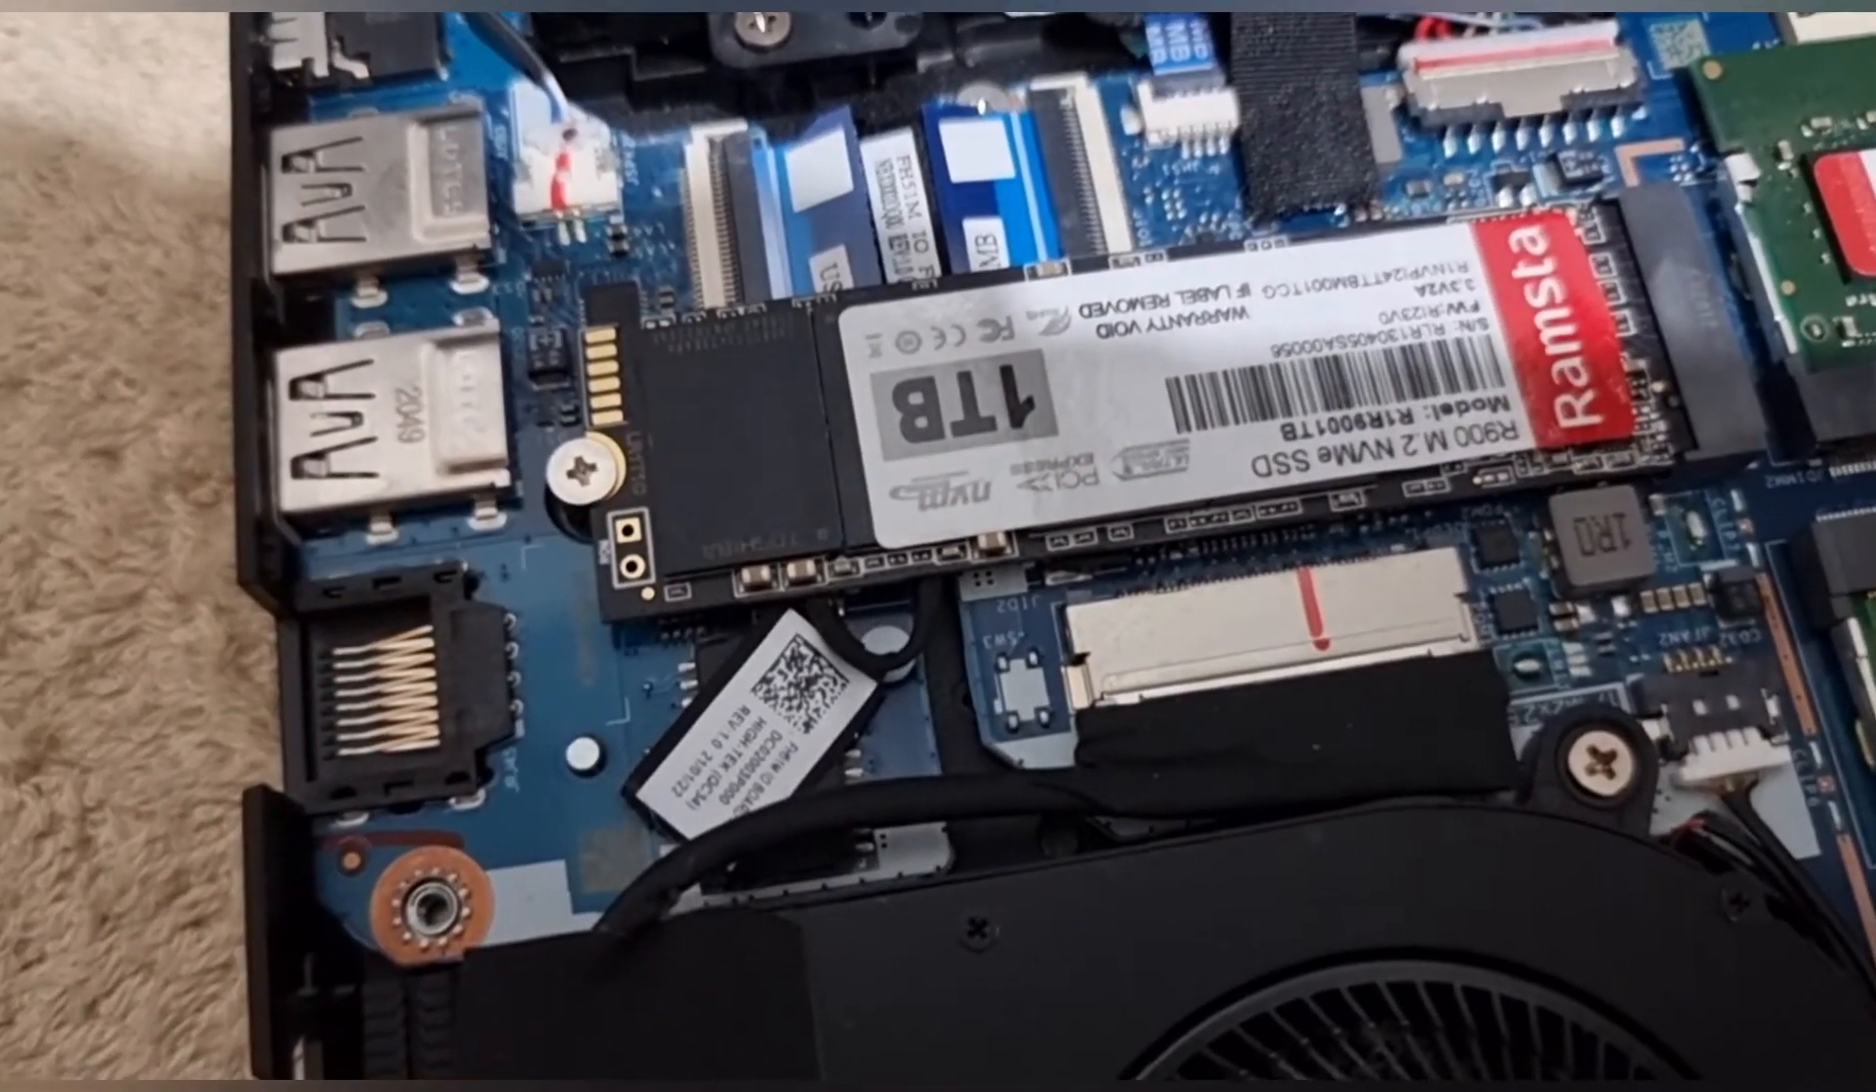Ayan siya Nakabit na yung M .2 1TB.